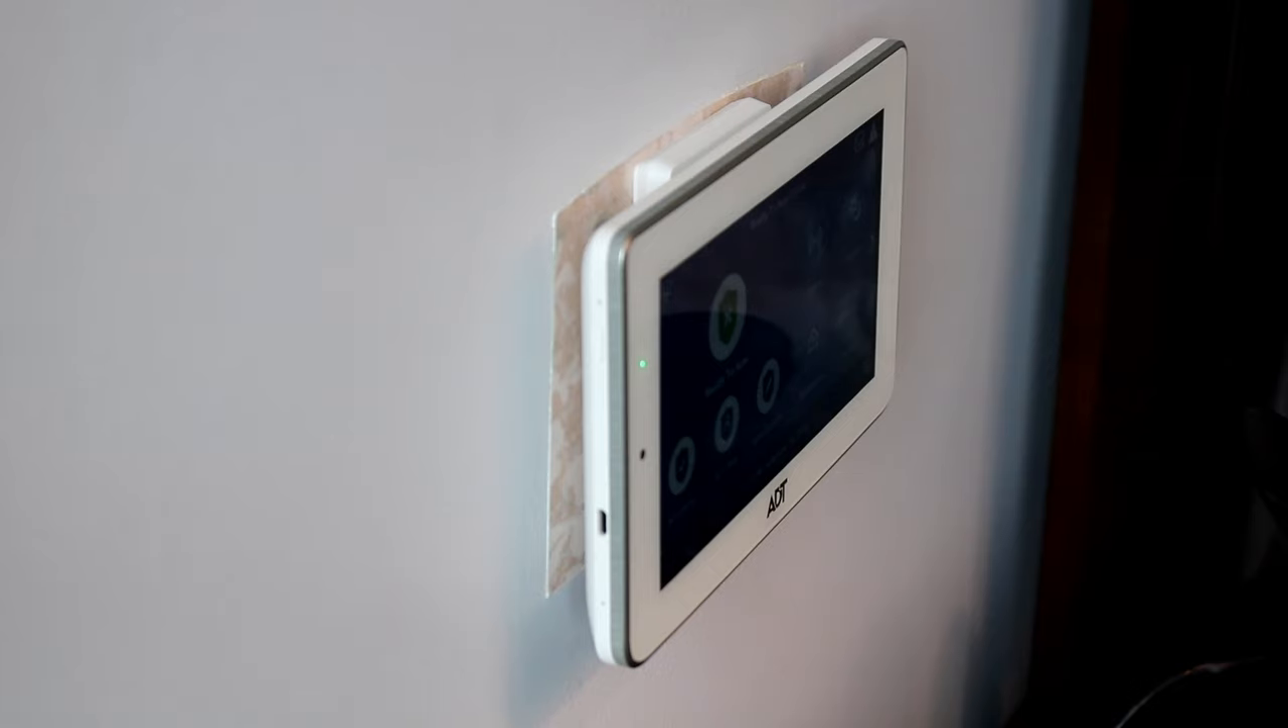The downside to it is because it's a tablet, it goes into a stand on the wall, which can be powered through the old cable for your old security system, but it leaves a big gap of air here.